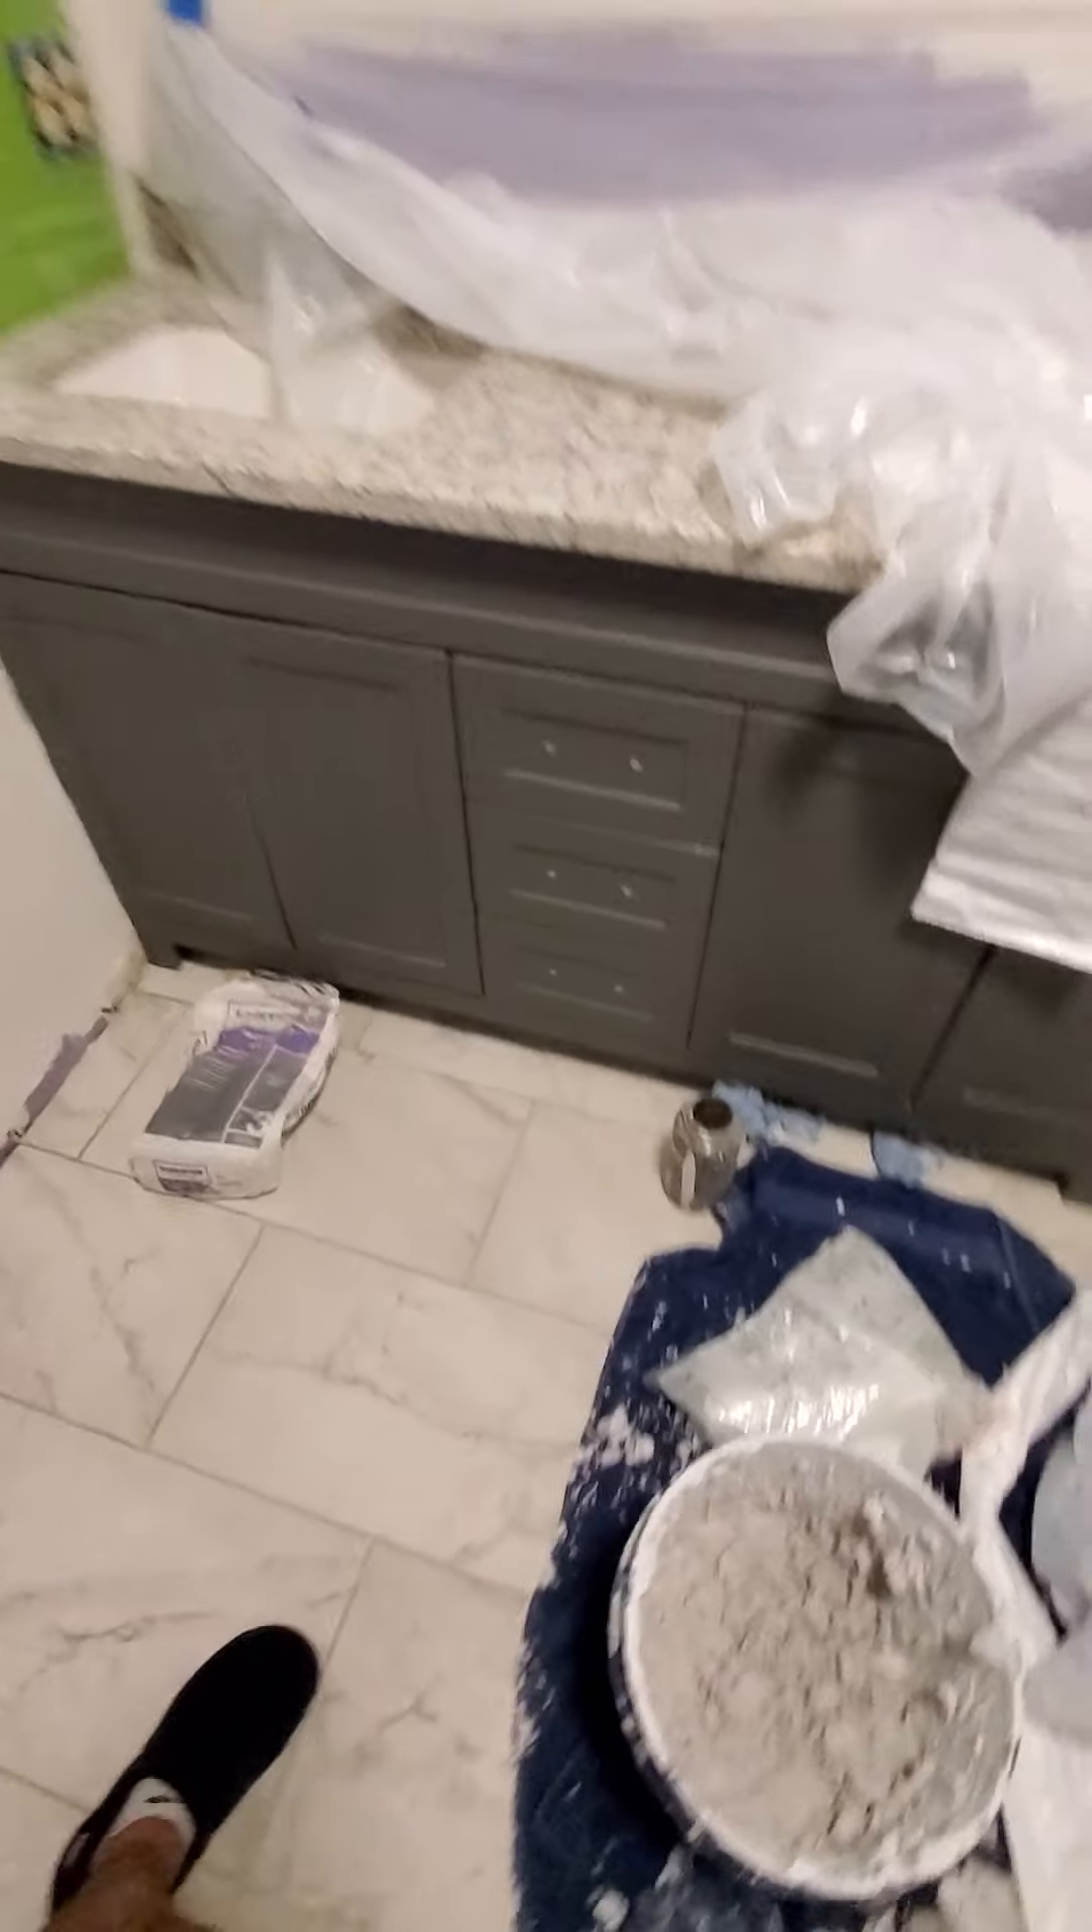And, um, I haven't put the vanity hardware on yet.